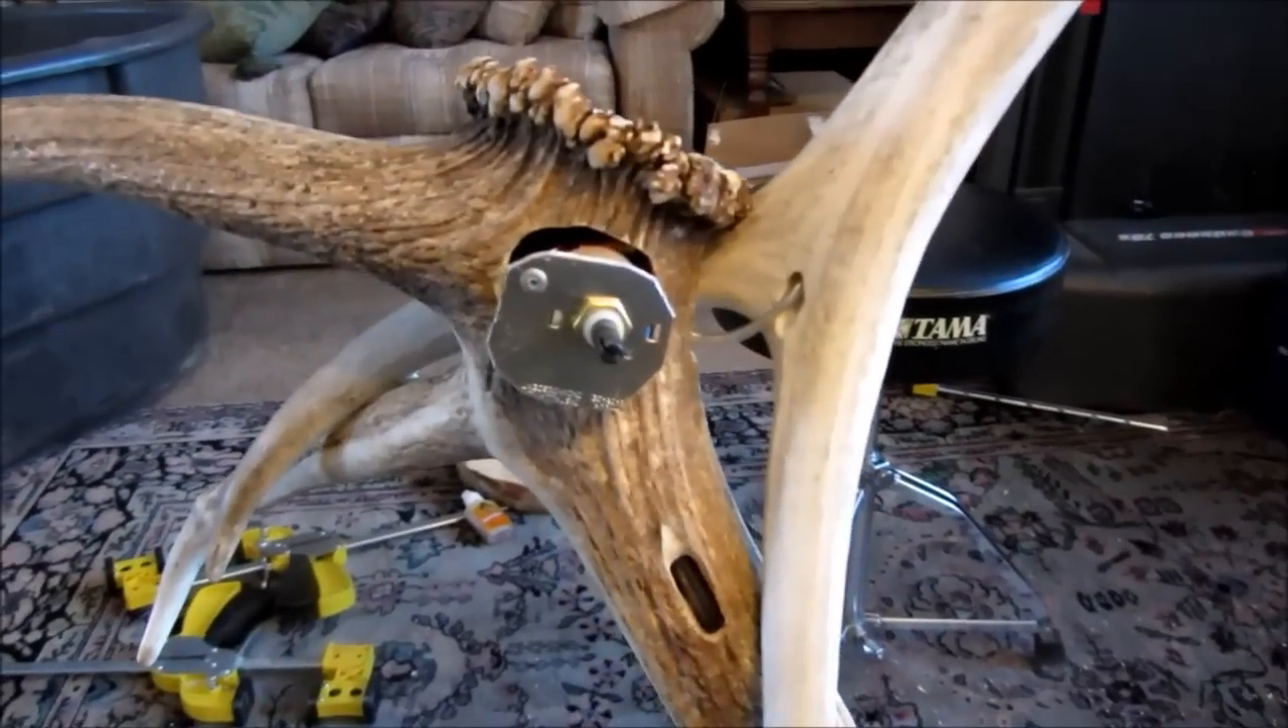I've got my rheostat in place here, but where I put my wires through I have all these holes now and they aren't very appealing.